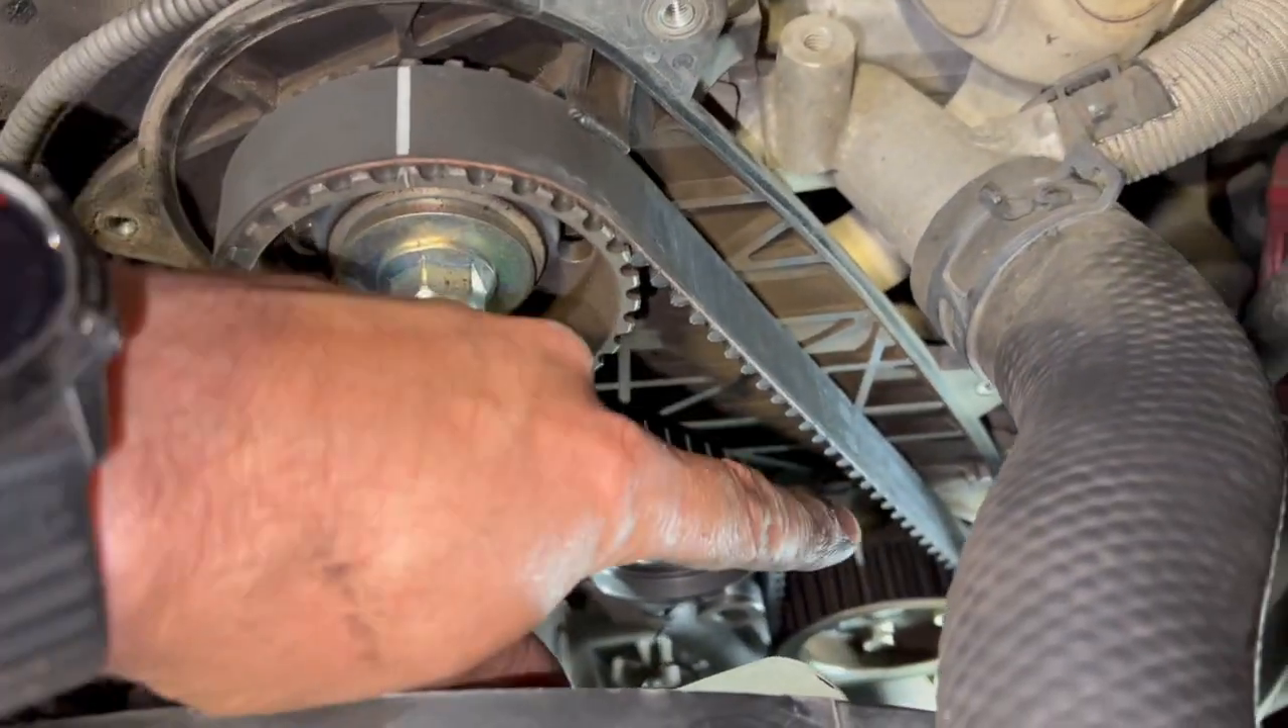You can see the timing belt's on now.